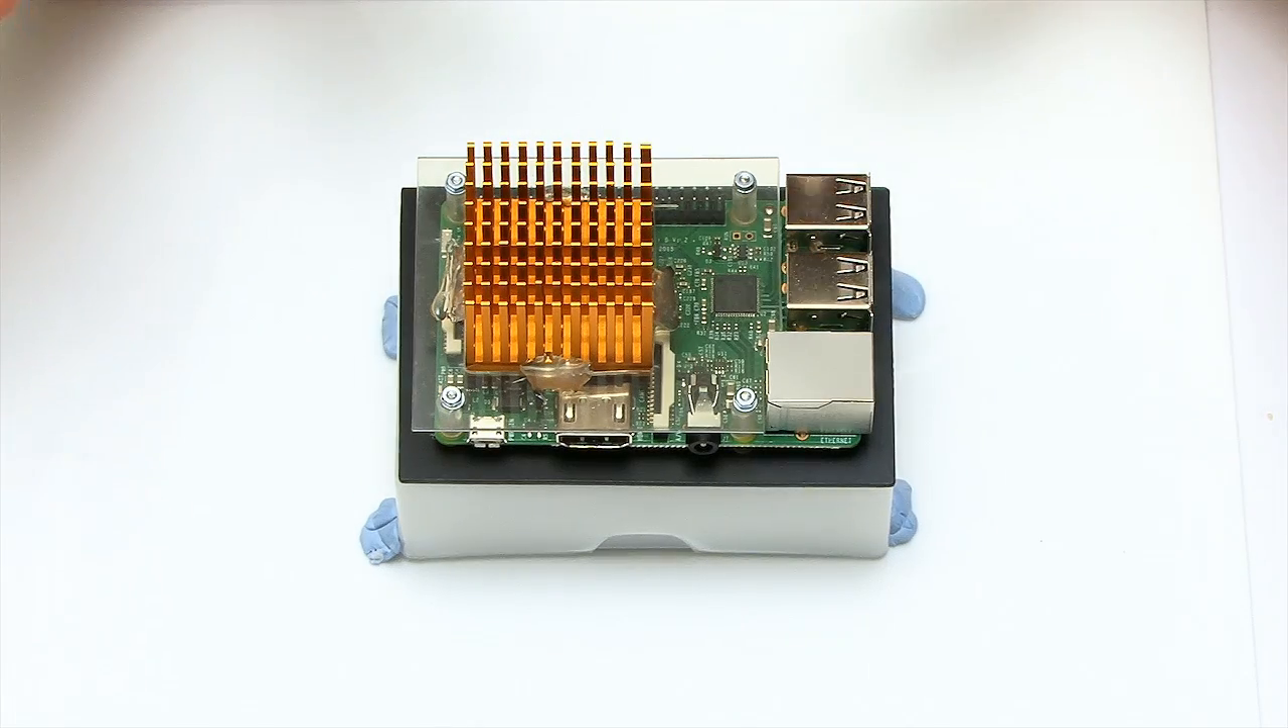Okay, as we head into more bonkers cooling territory, I've now got the Pi mounted on this little box for reasons which become apparent in a second. It's mounted on a baseboard as well.